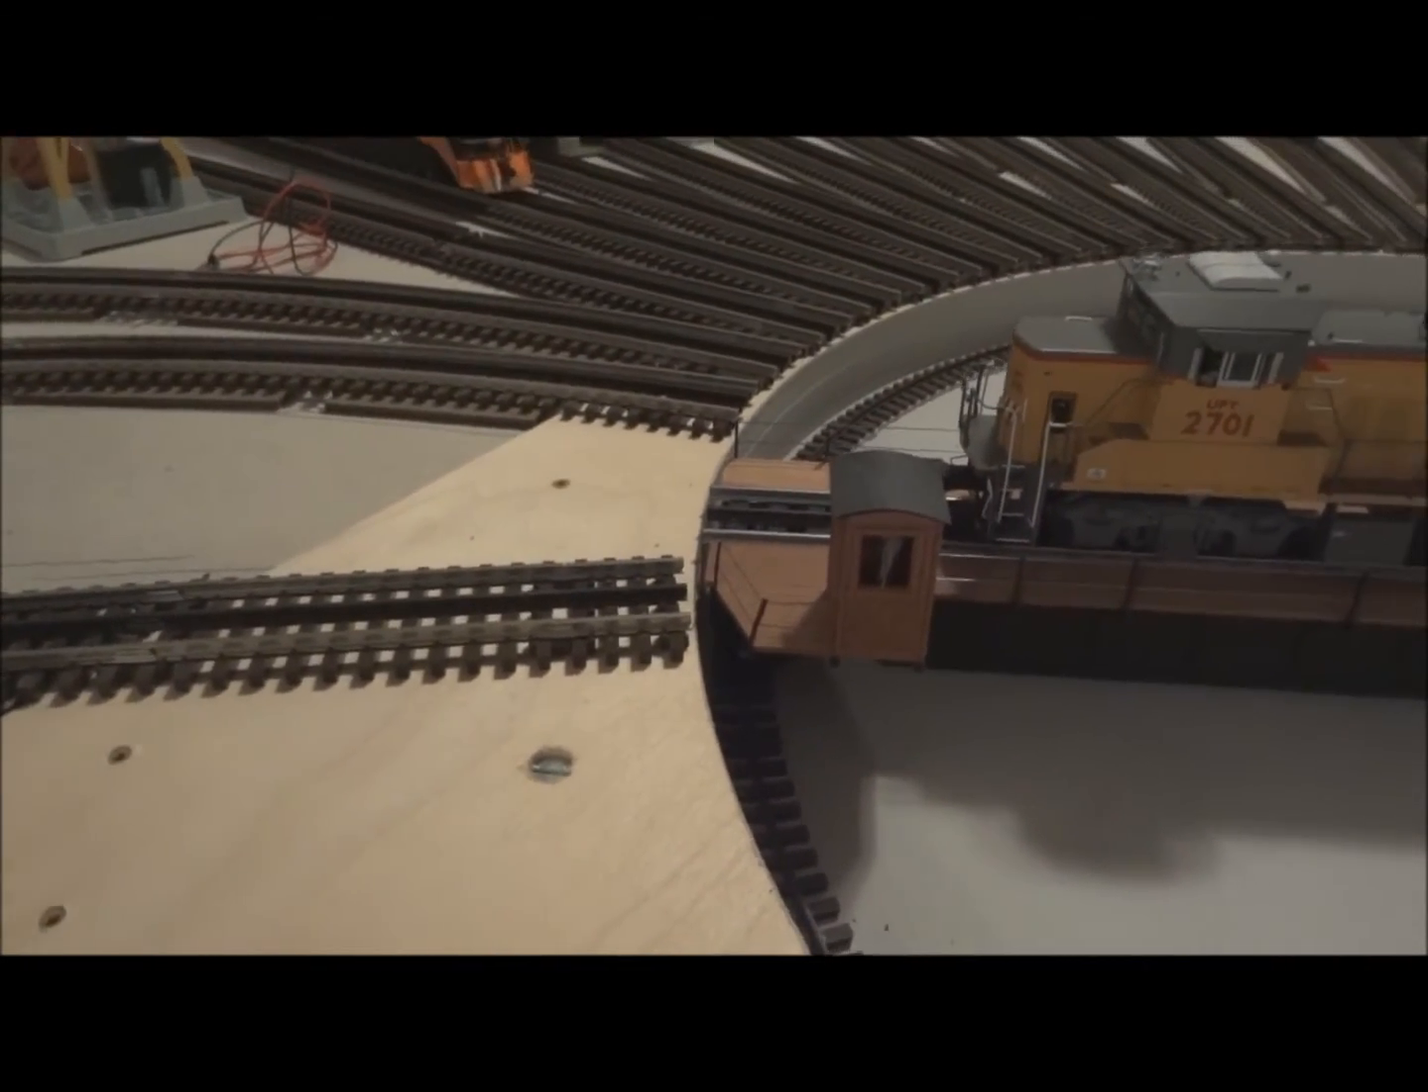The bridge would just turn to this location and you can see it's not lined up with the track.